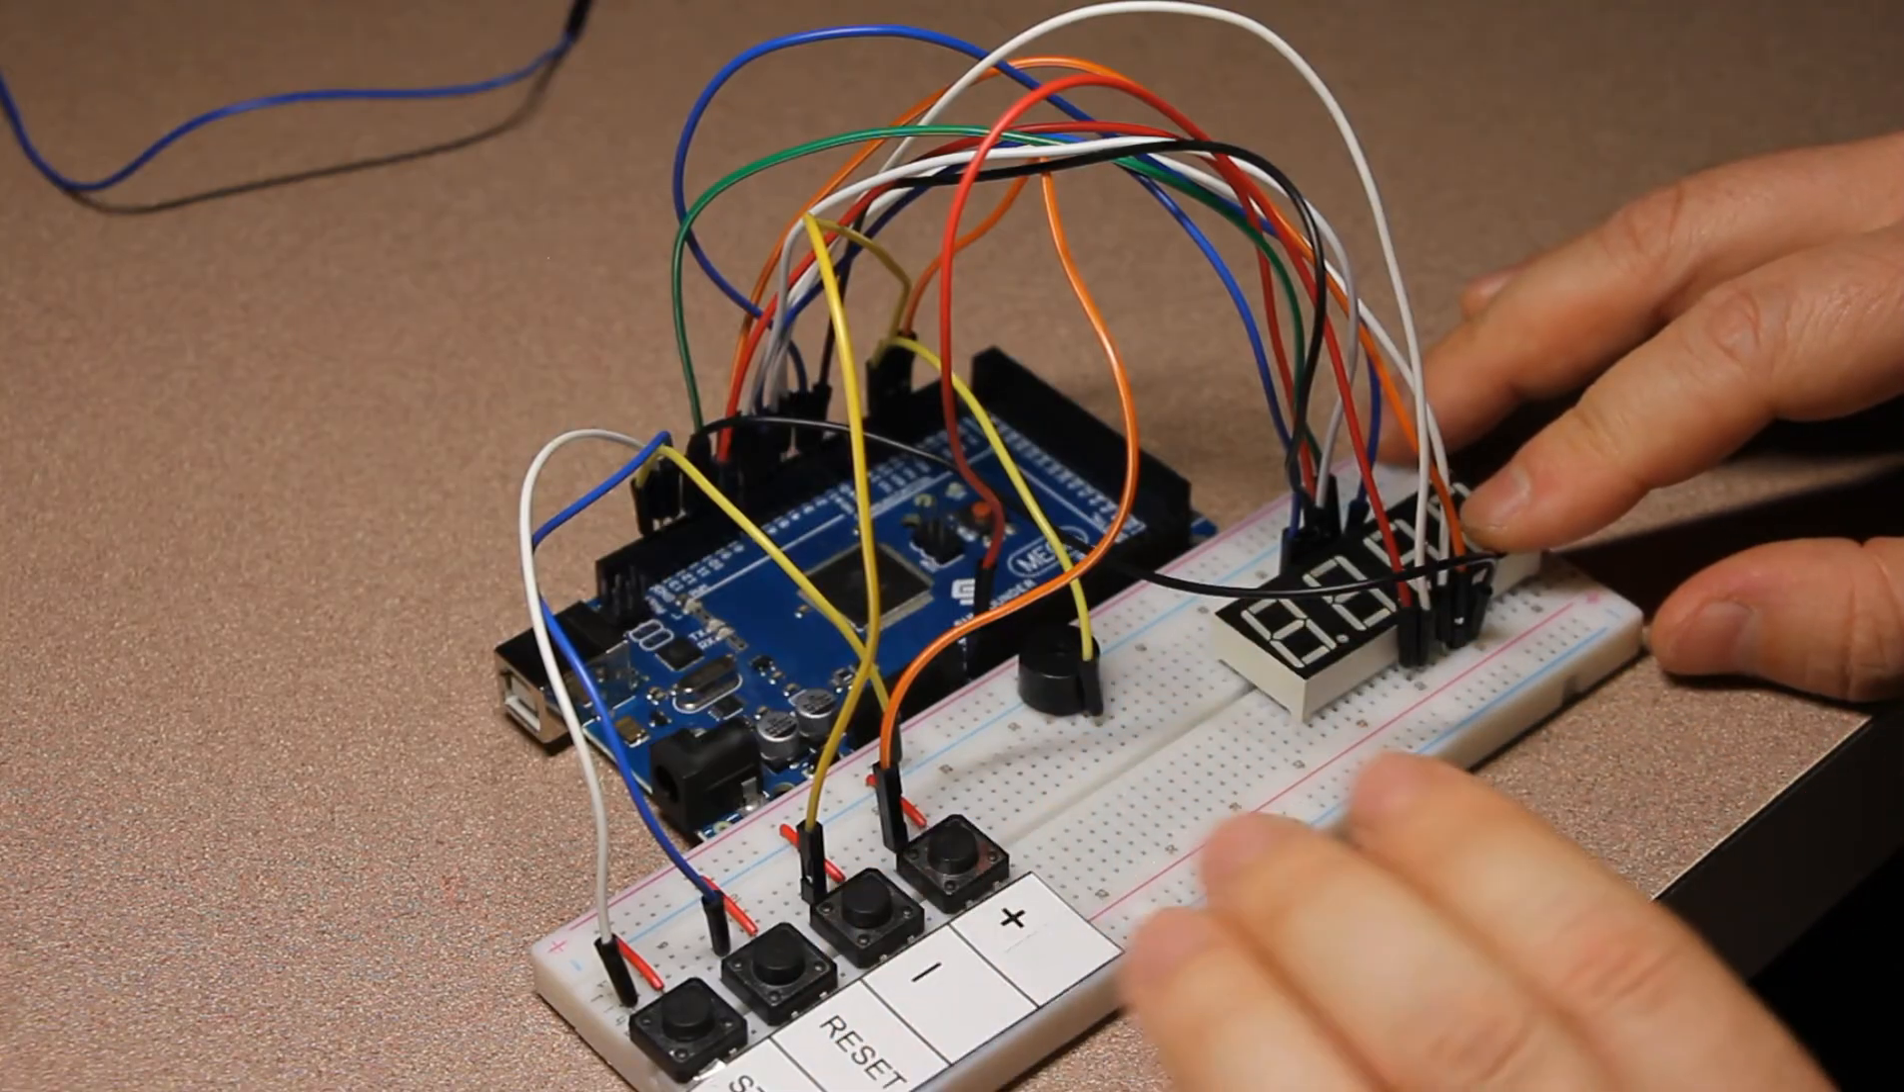The buttons are connected and the display is connected and the buzzer is connected.